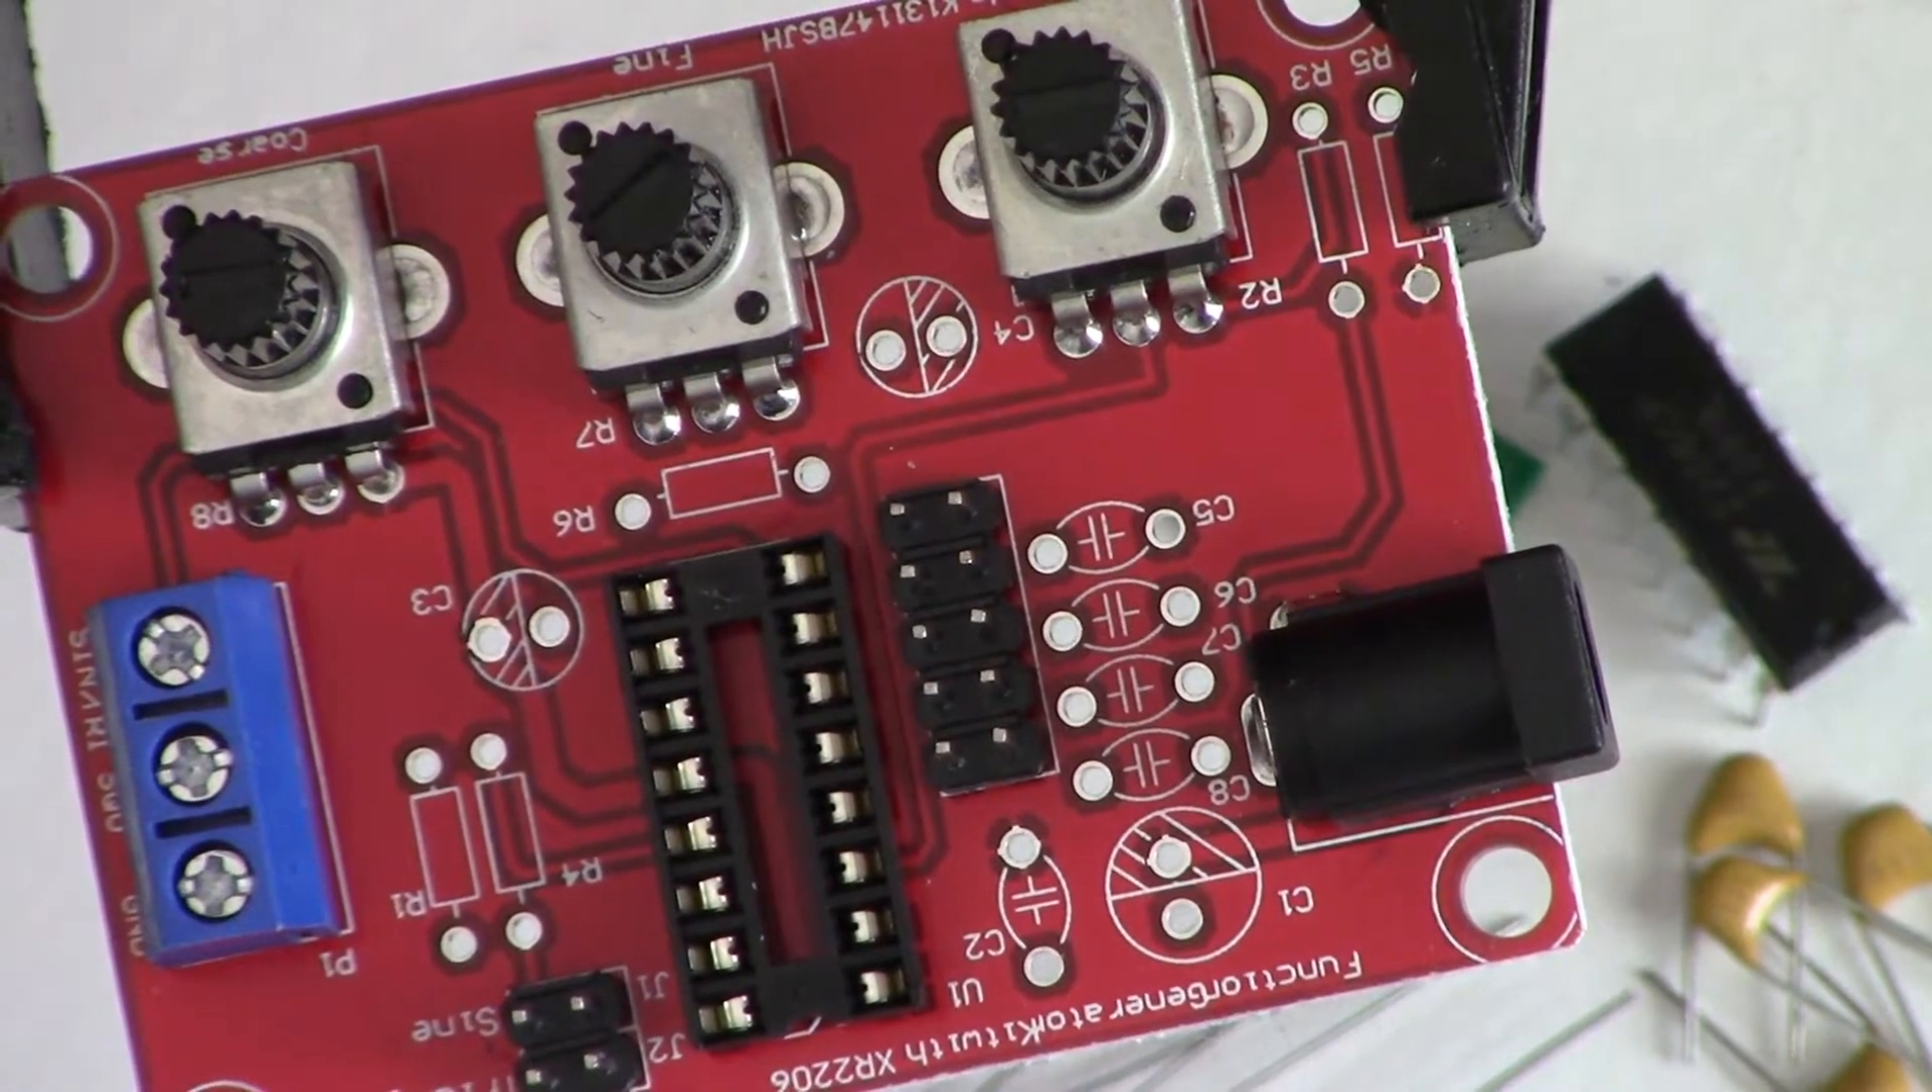The three pots are installed I have the various headers the barrel jack and the dip socket.